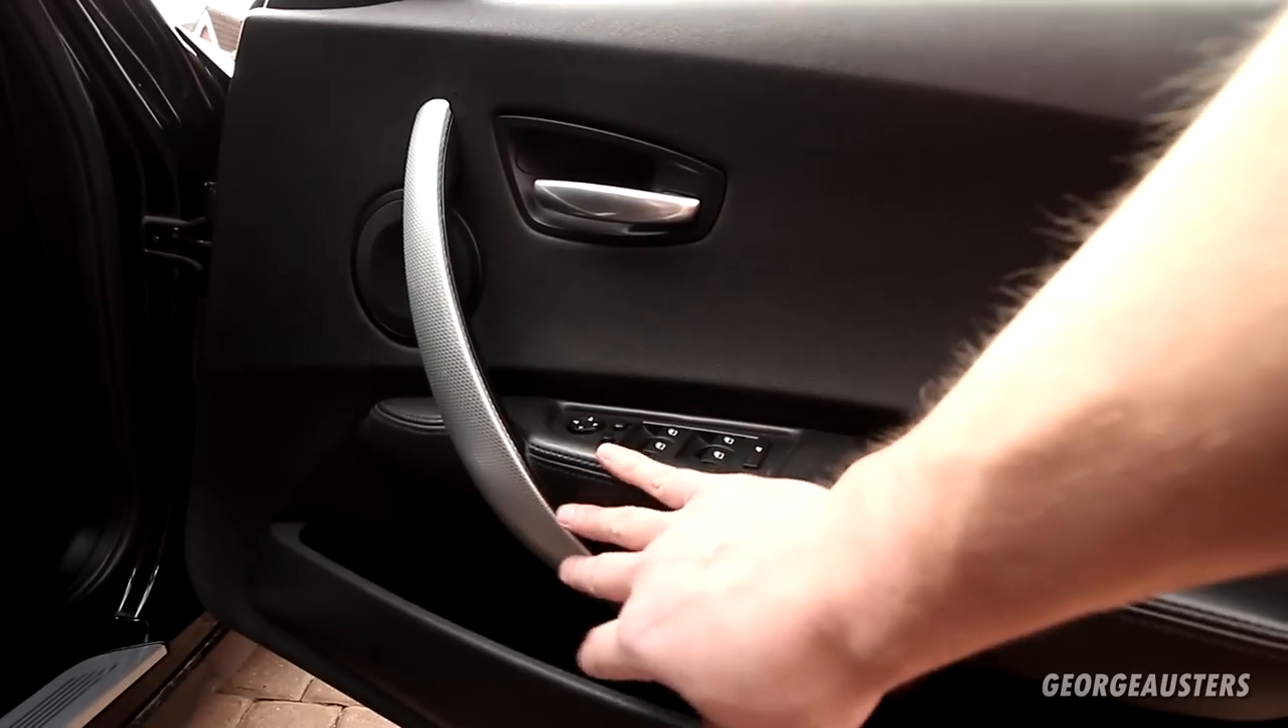The grab handle is back in place that just clips in you know pretty much the reverse of removal.